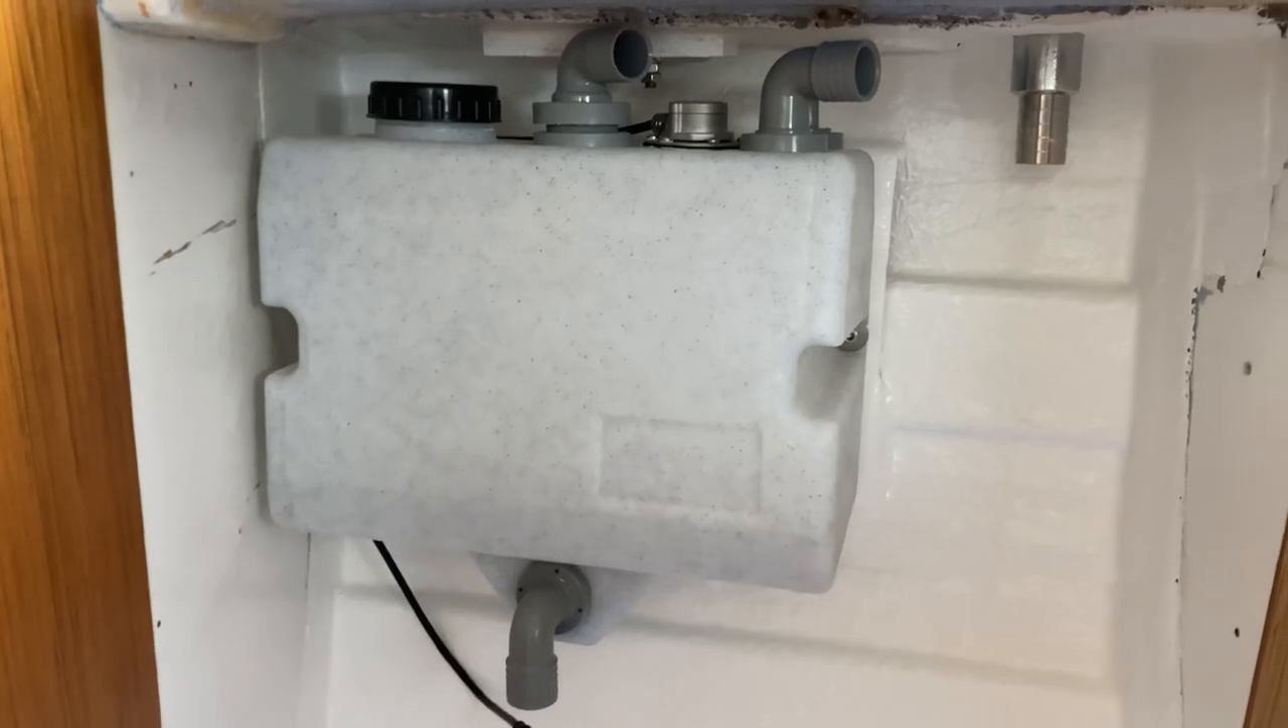Also off camera you can see there is the holding tank back in place that is also in and not coming out again.